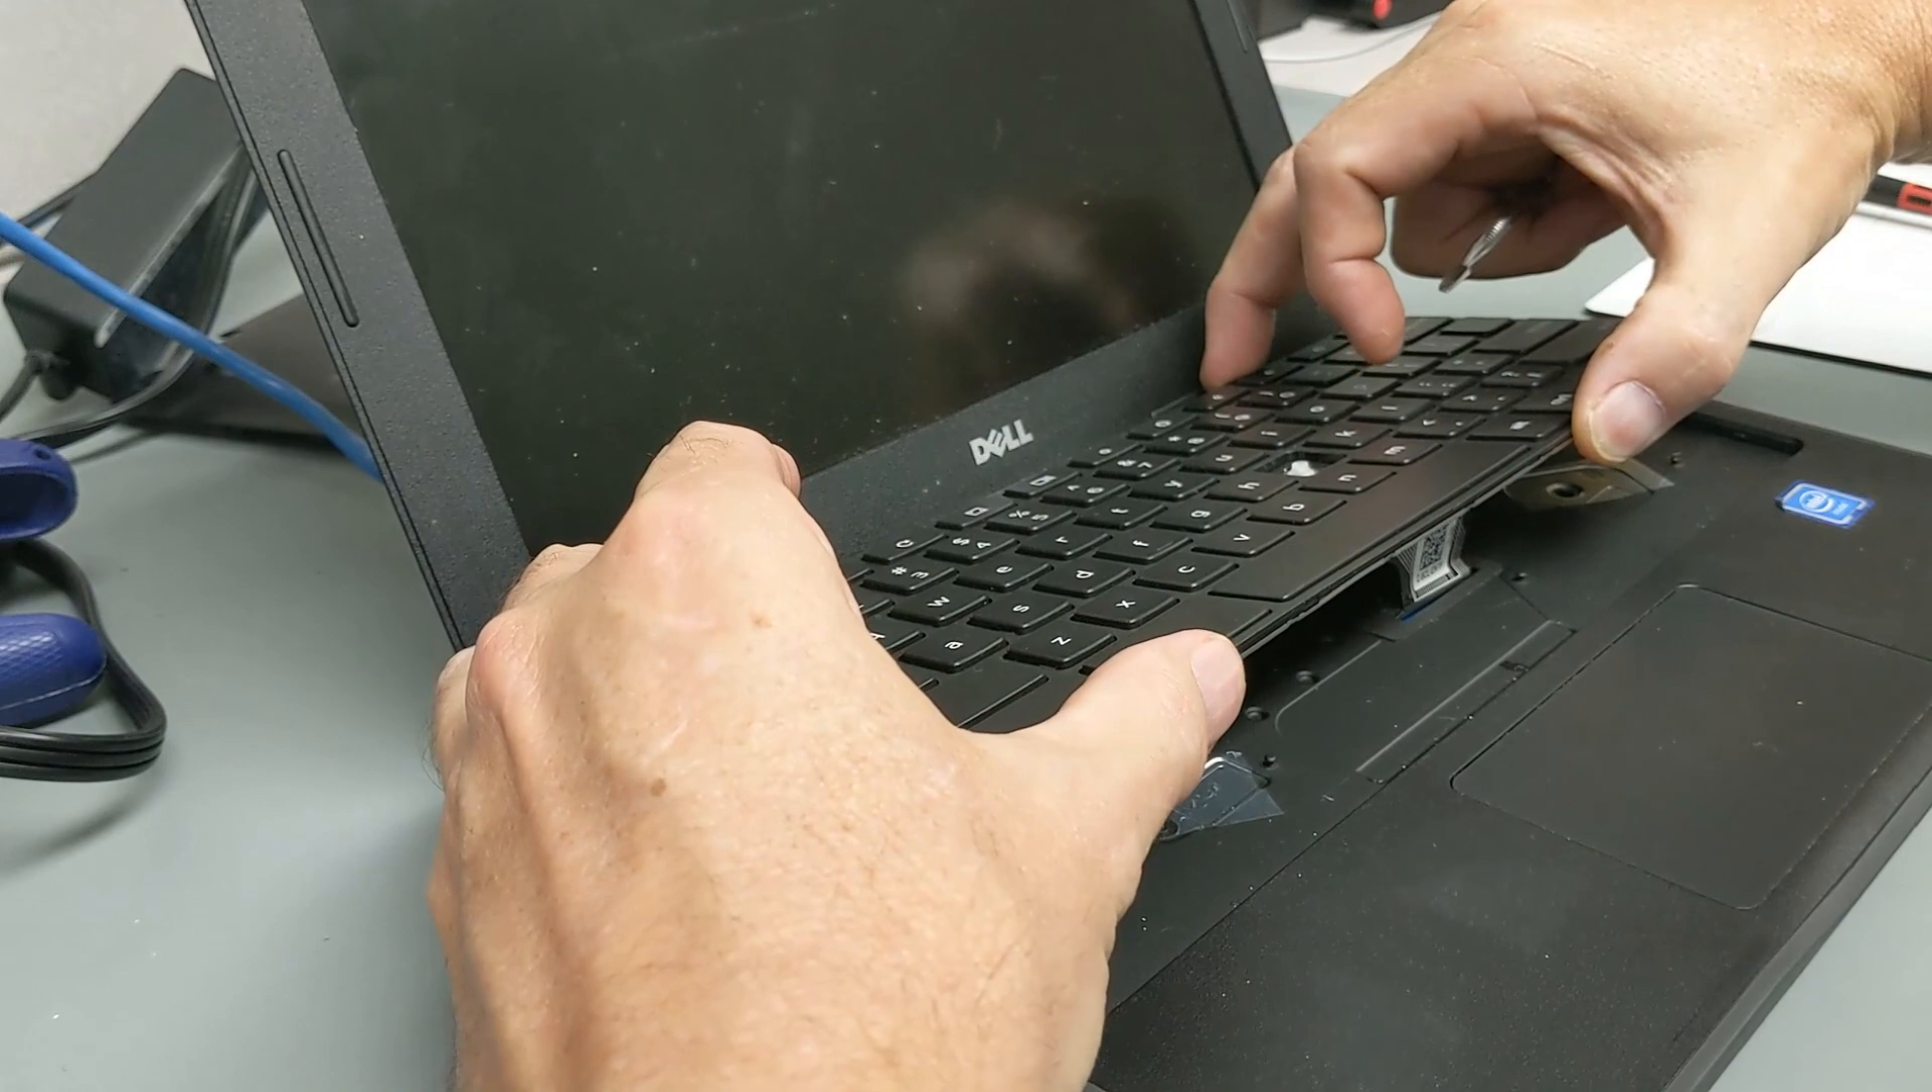And now your keyboard is loose.